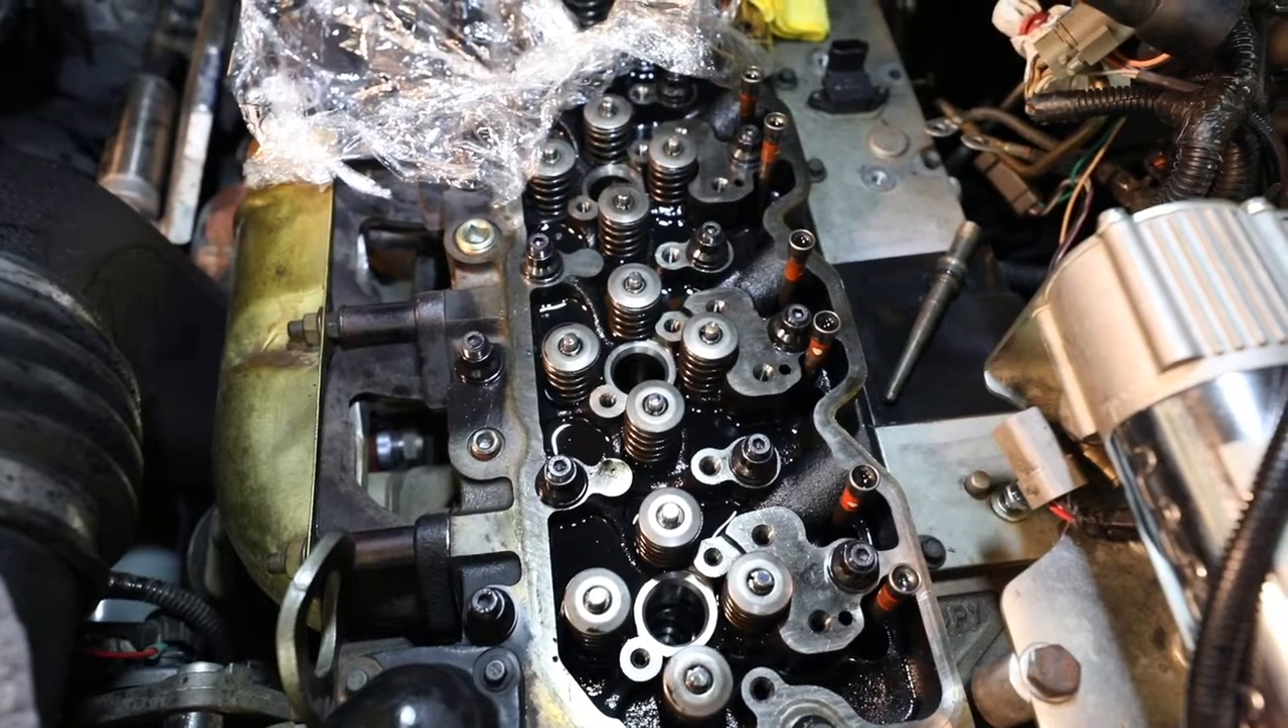And so the rocker box is off, in addition to, of course, all the rocker arms.